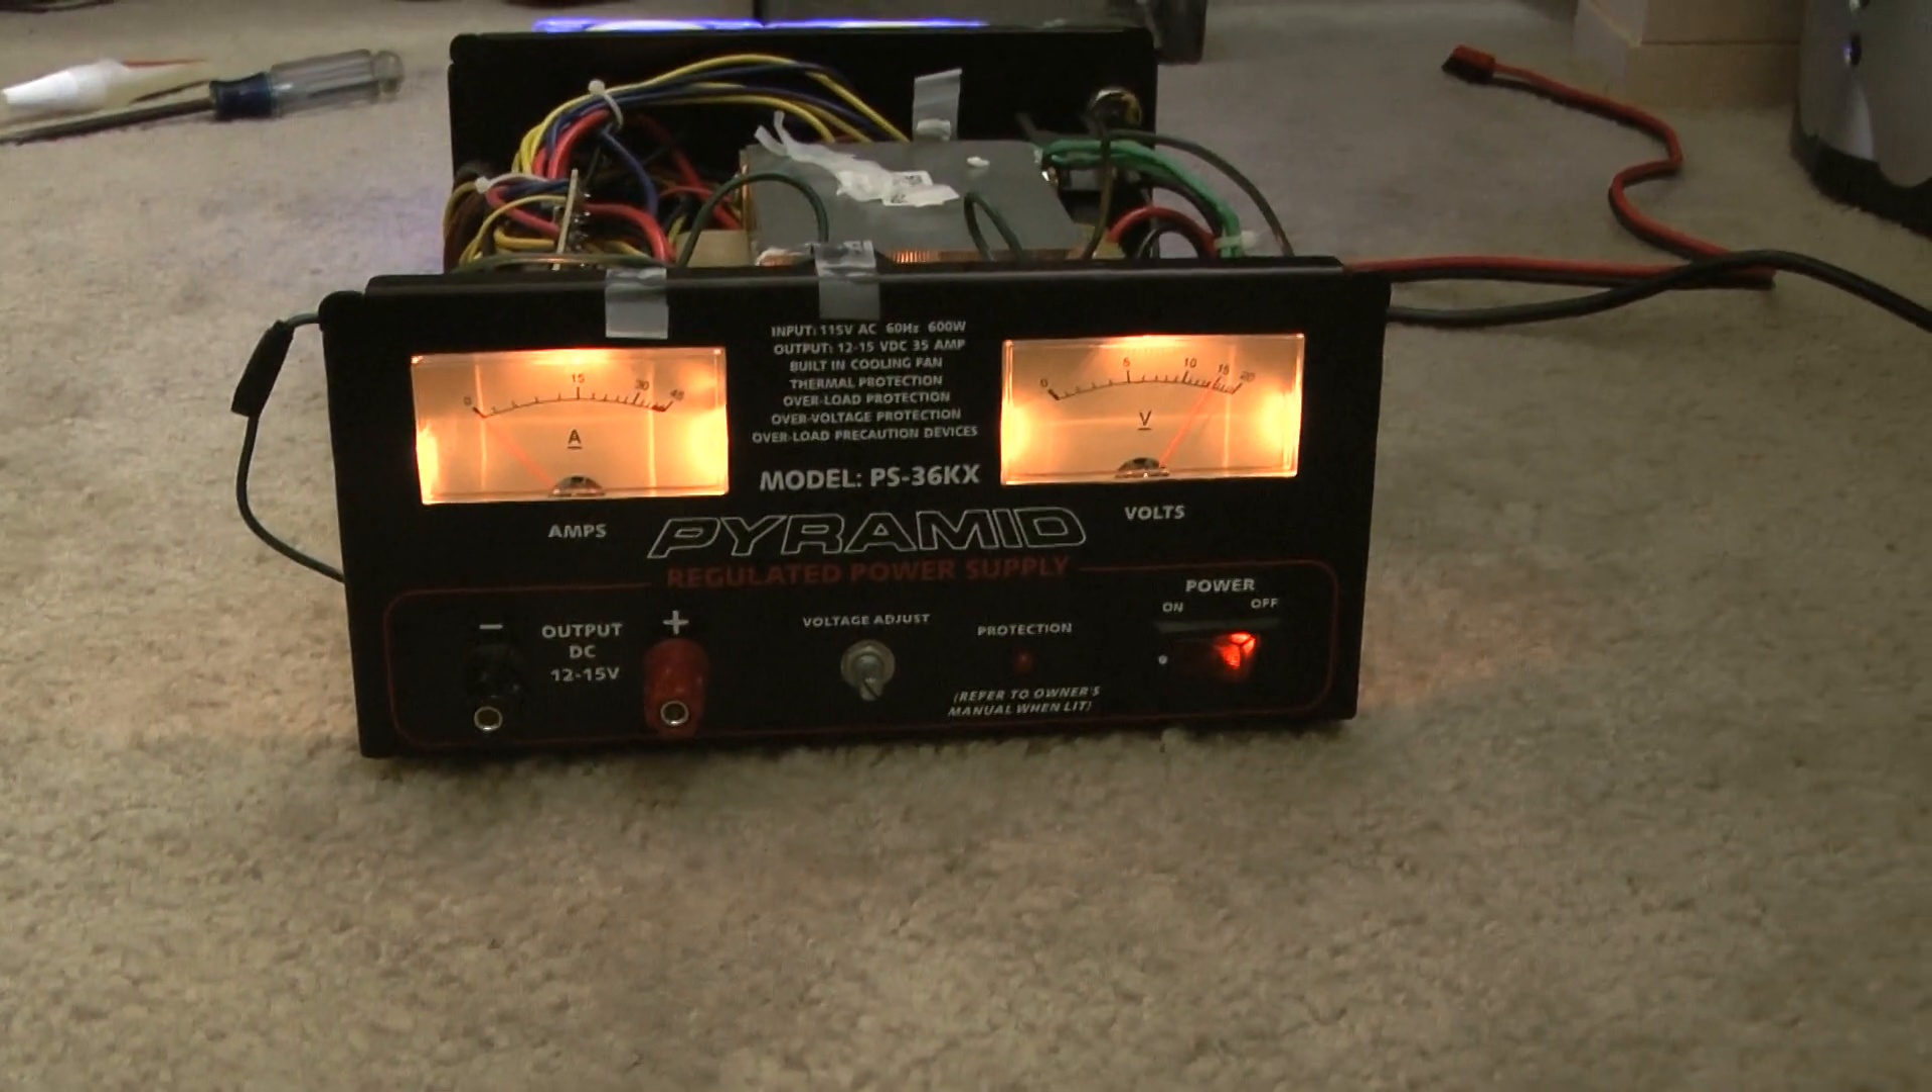Okay we've got the lights in the gauges and they're looking pretty good we're just waiting for the glue to dry before we put the cover back on.